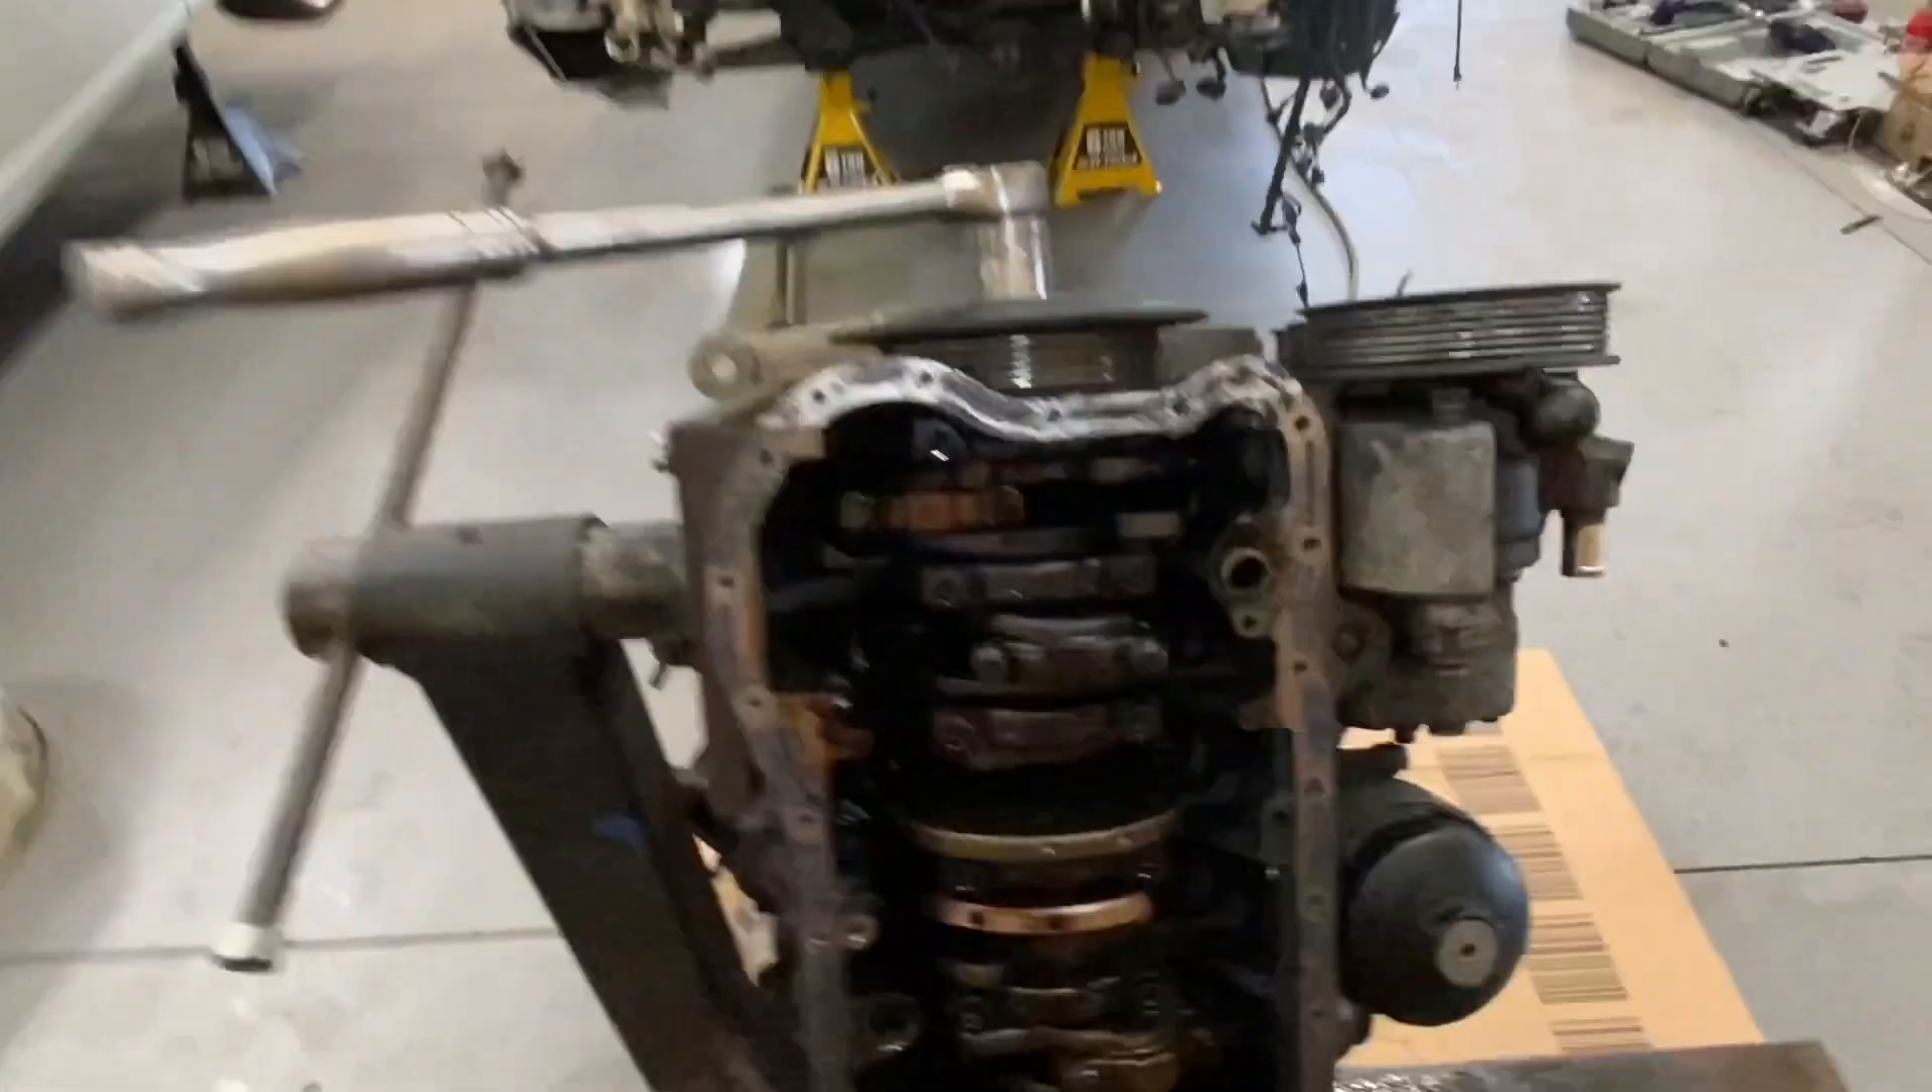All right we've got the bottom off.